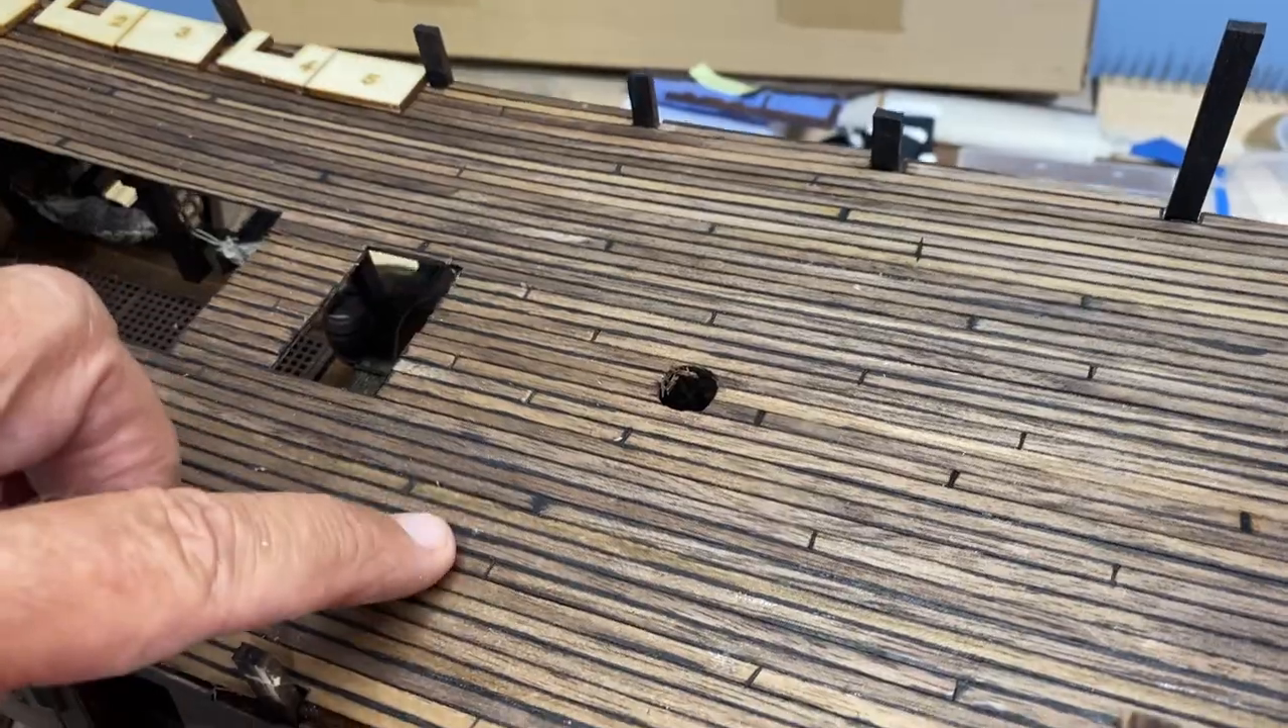I've finished with planking the main deck.